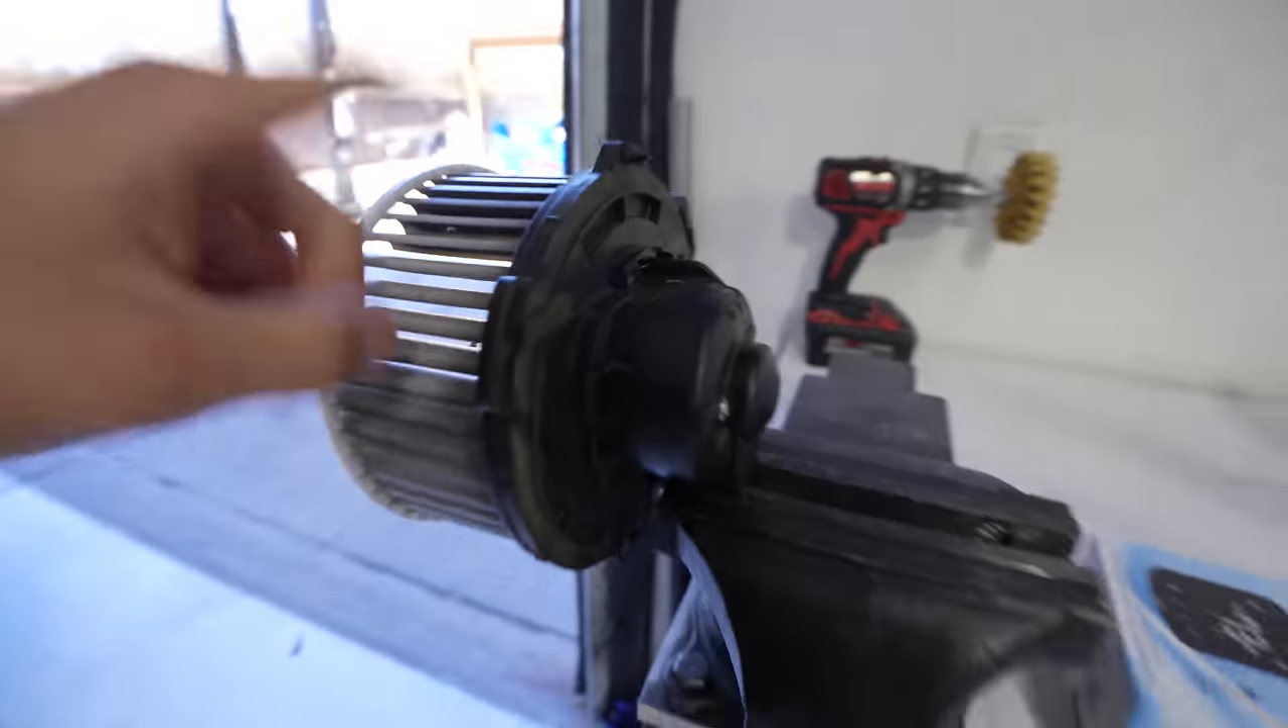Alright, so we just got the blower motor out.